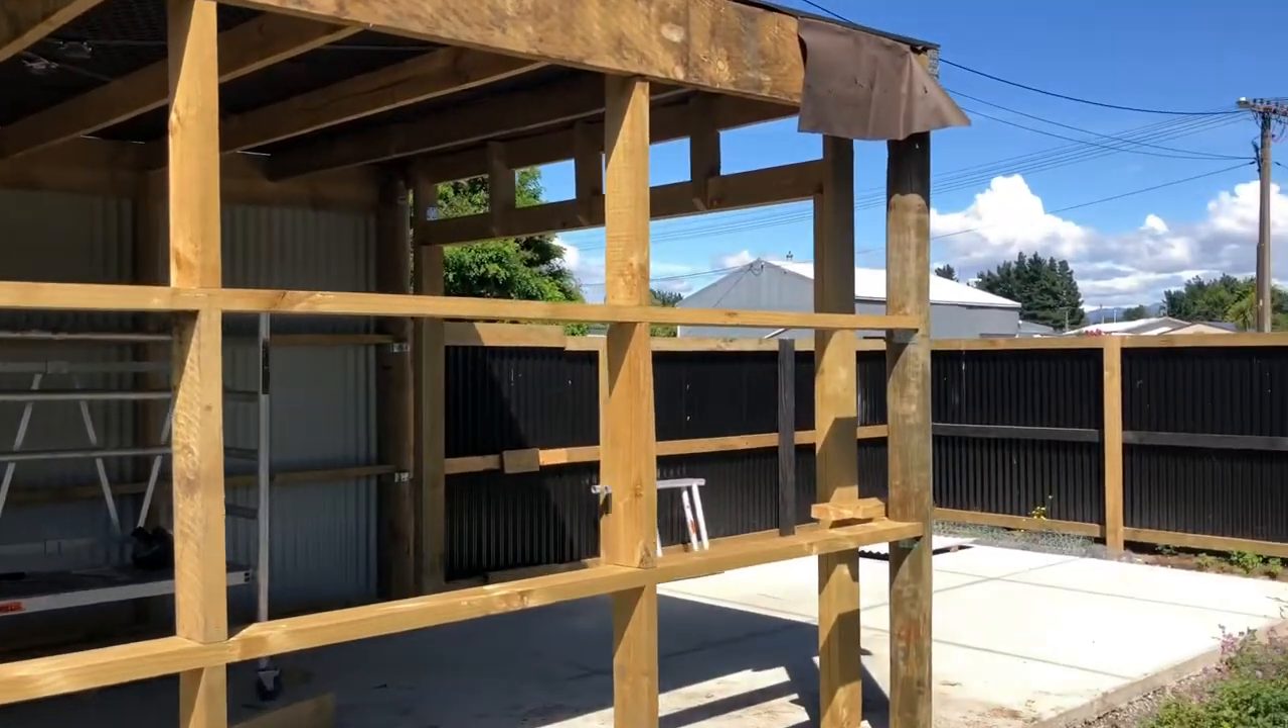And we have a couple more windows to go in a few of these other open gaps over here.